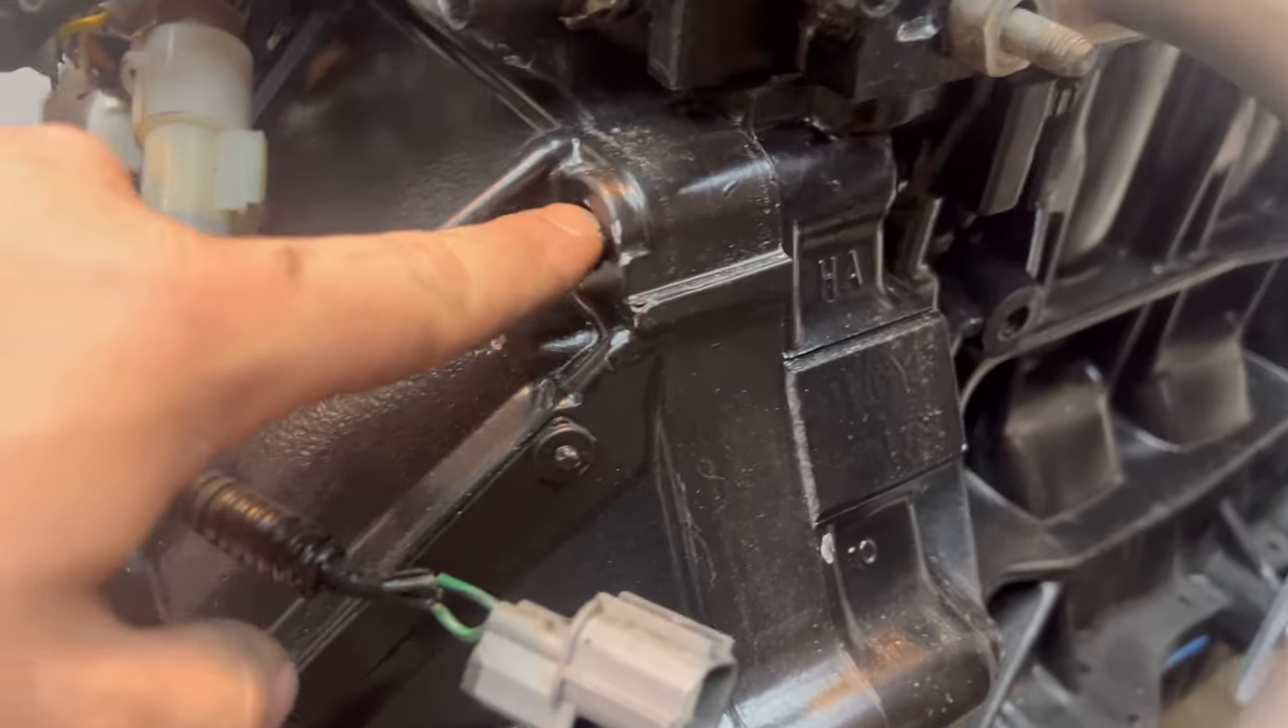Oh look i'm missing a transmission bolt.